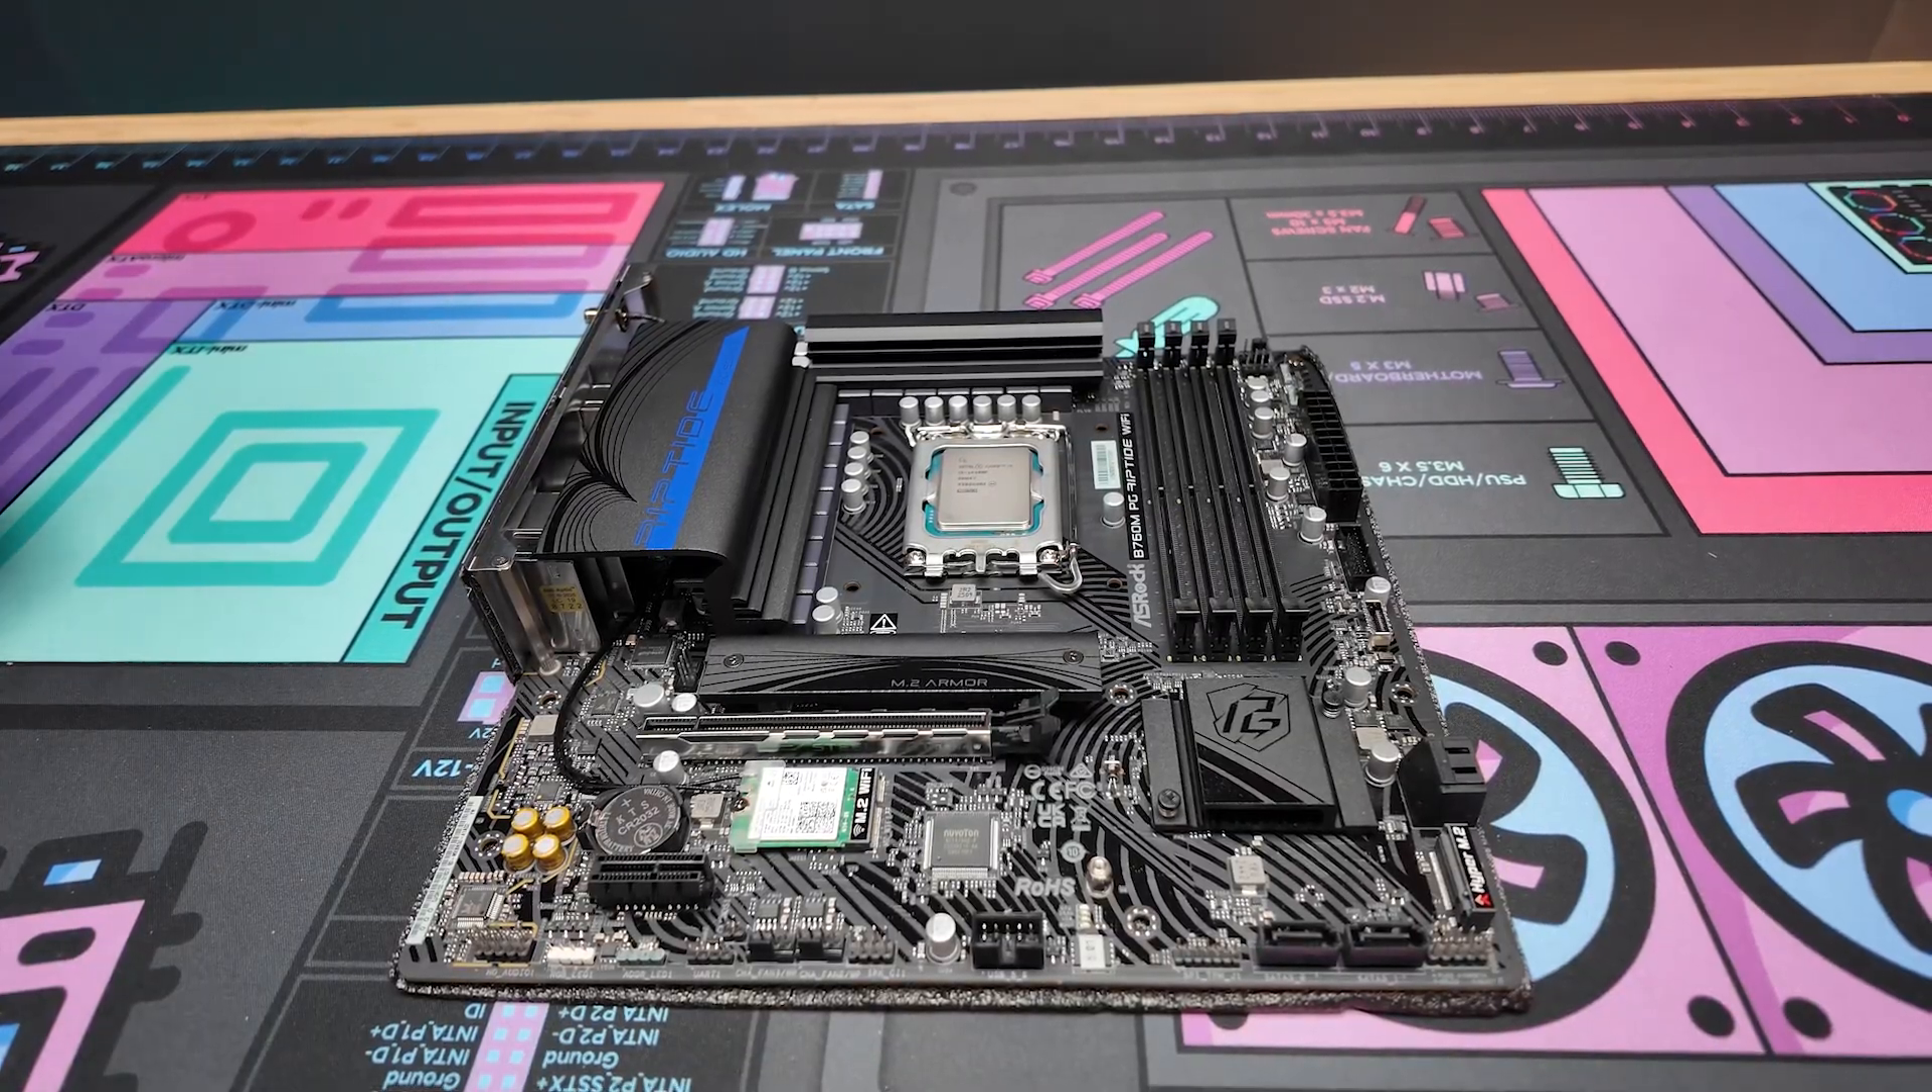At this point you have successfully installed a cpu.